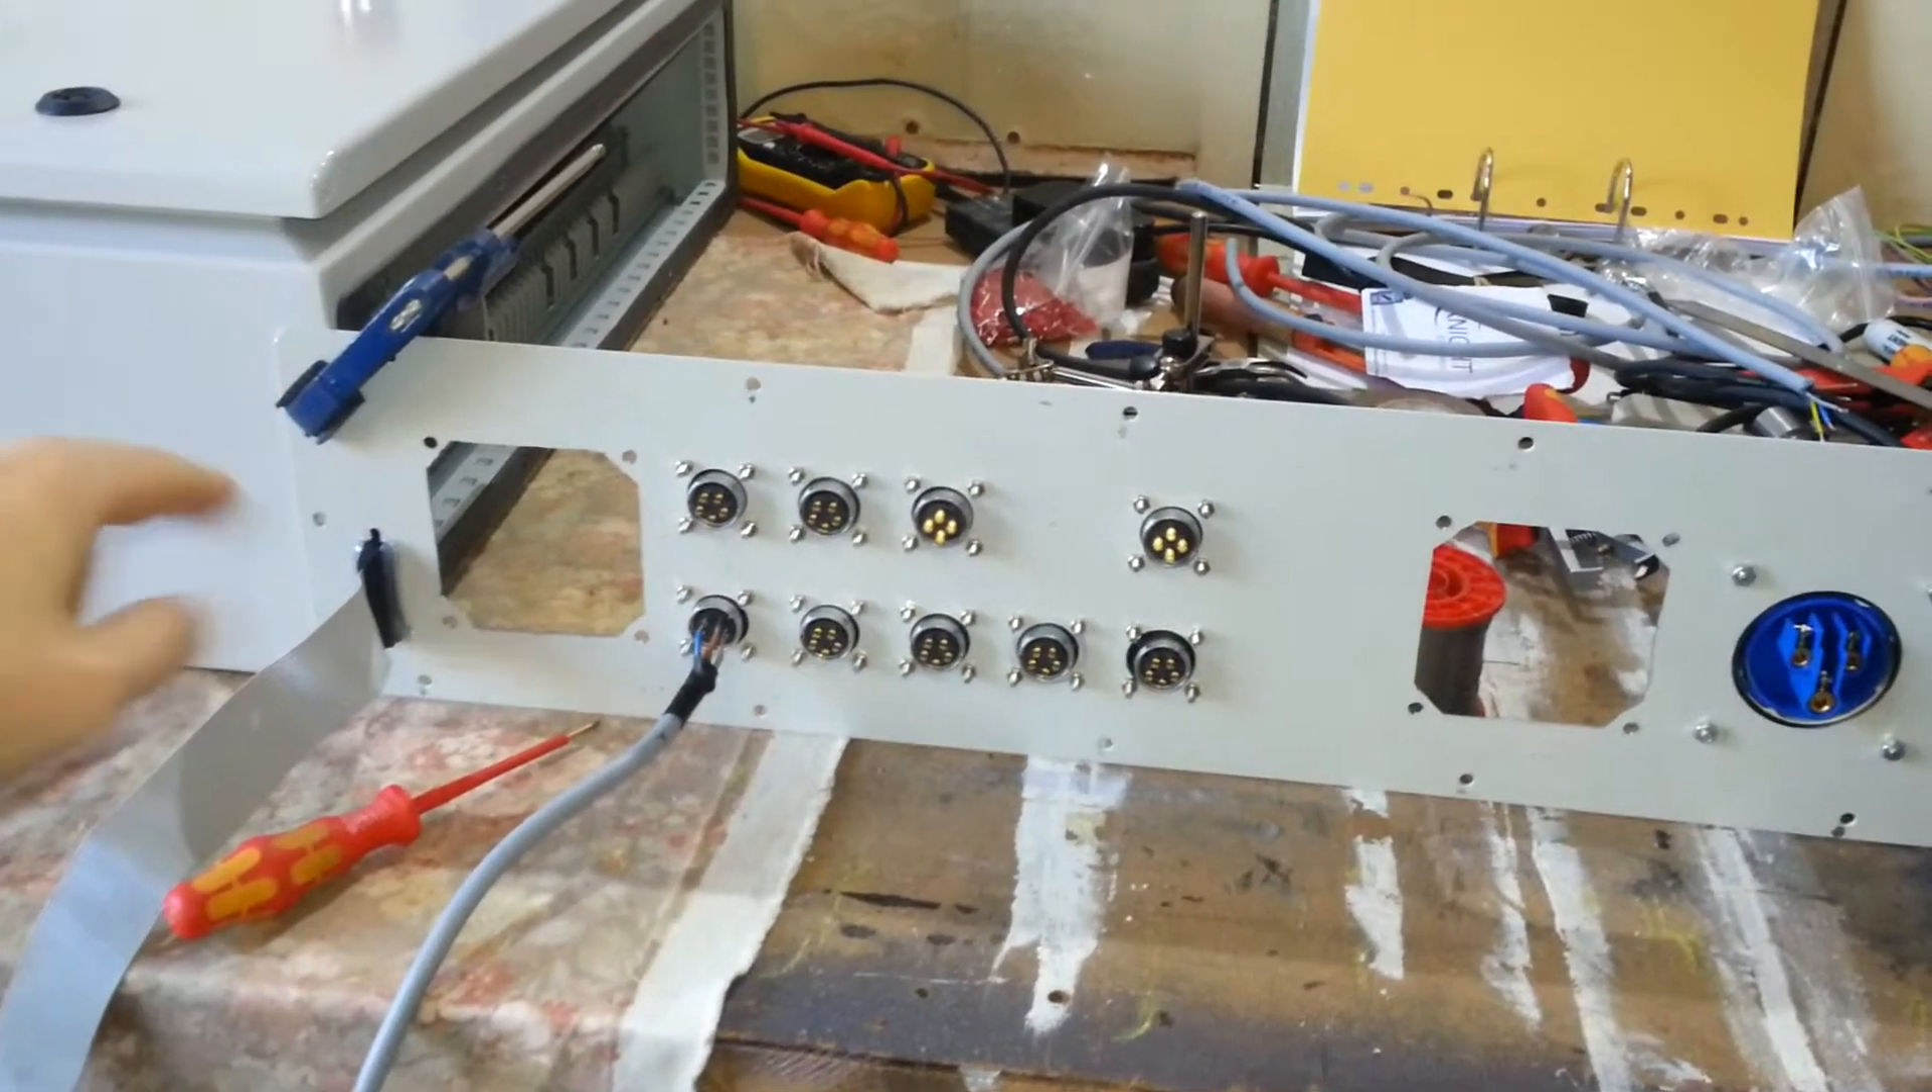What I've done is taken the connection panel off. And I've clamped it to the side of the case there.